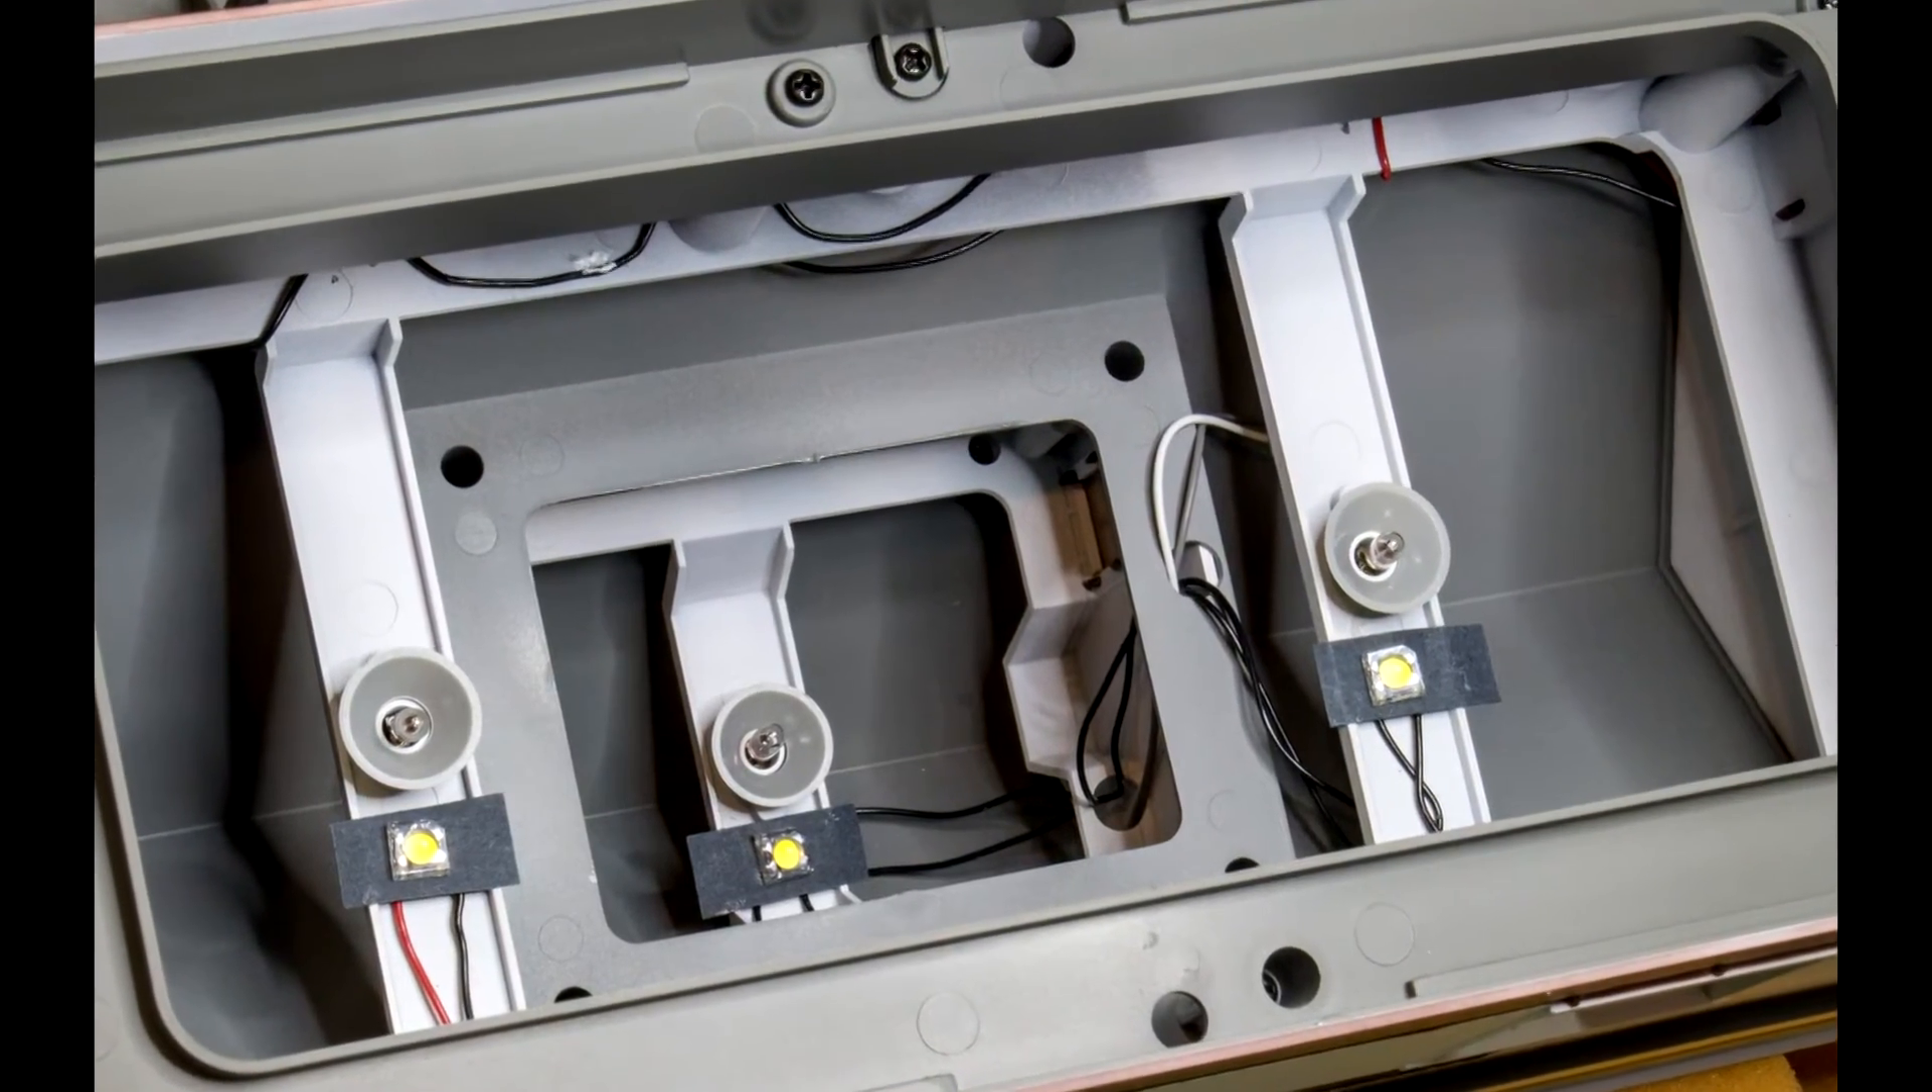And here's the three LED circuit inside. Note that I left the other incandescent bulbs wired up in case someone wants to use them in the future.